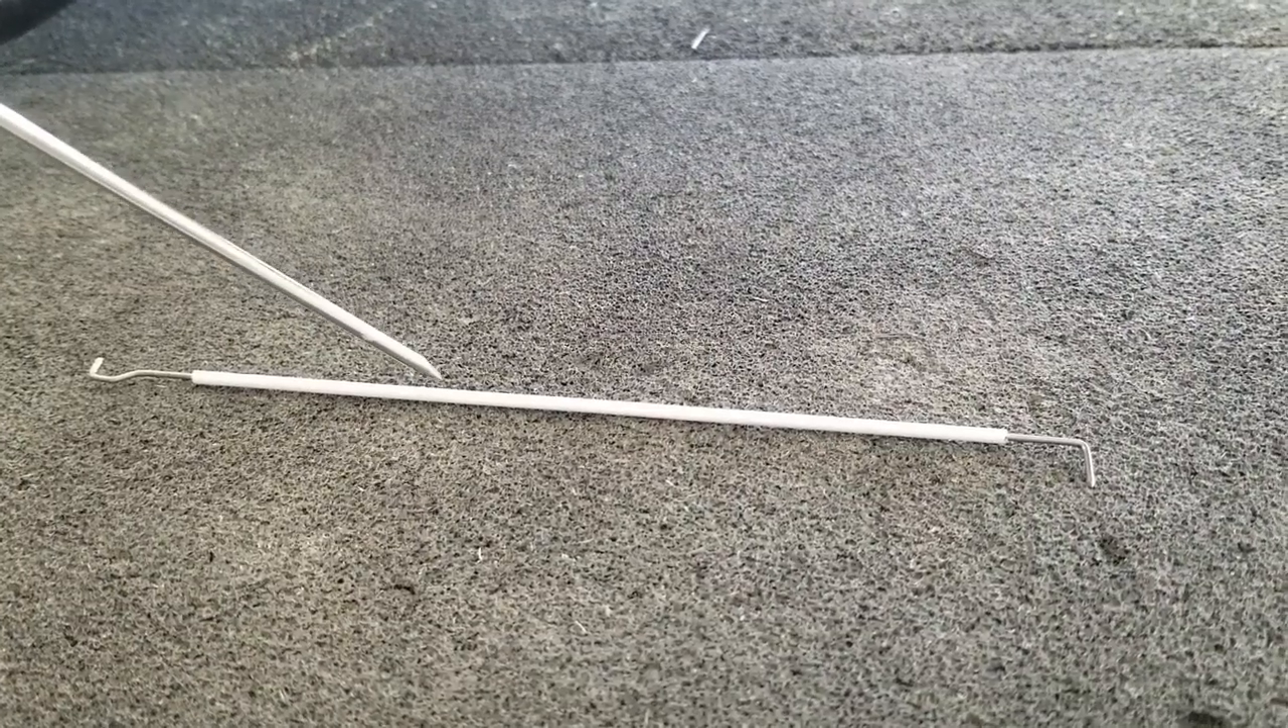I have the sleeve over the rod and I've made the L bend here.